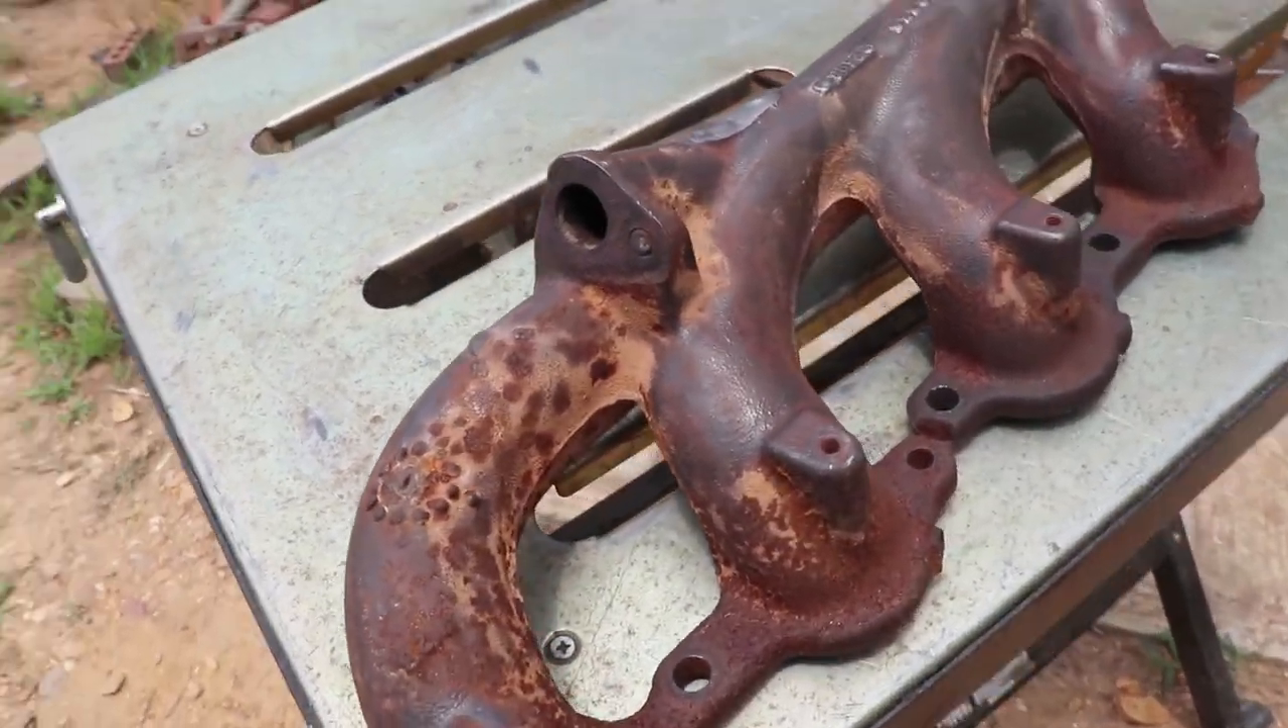I still have to come plug this hole here.